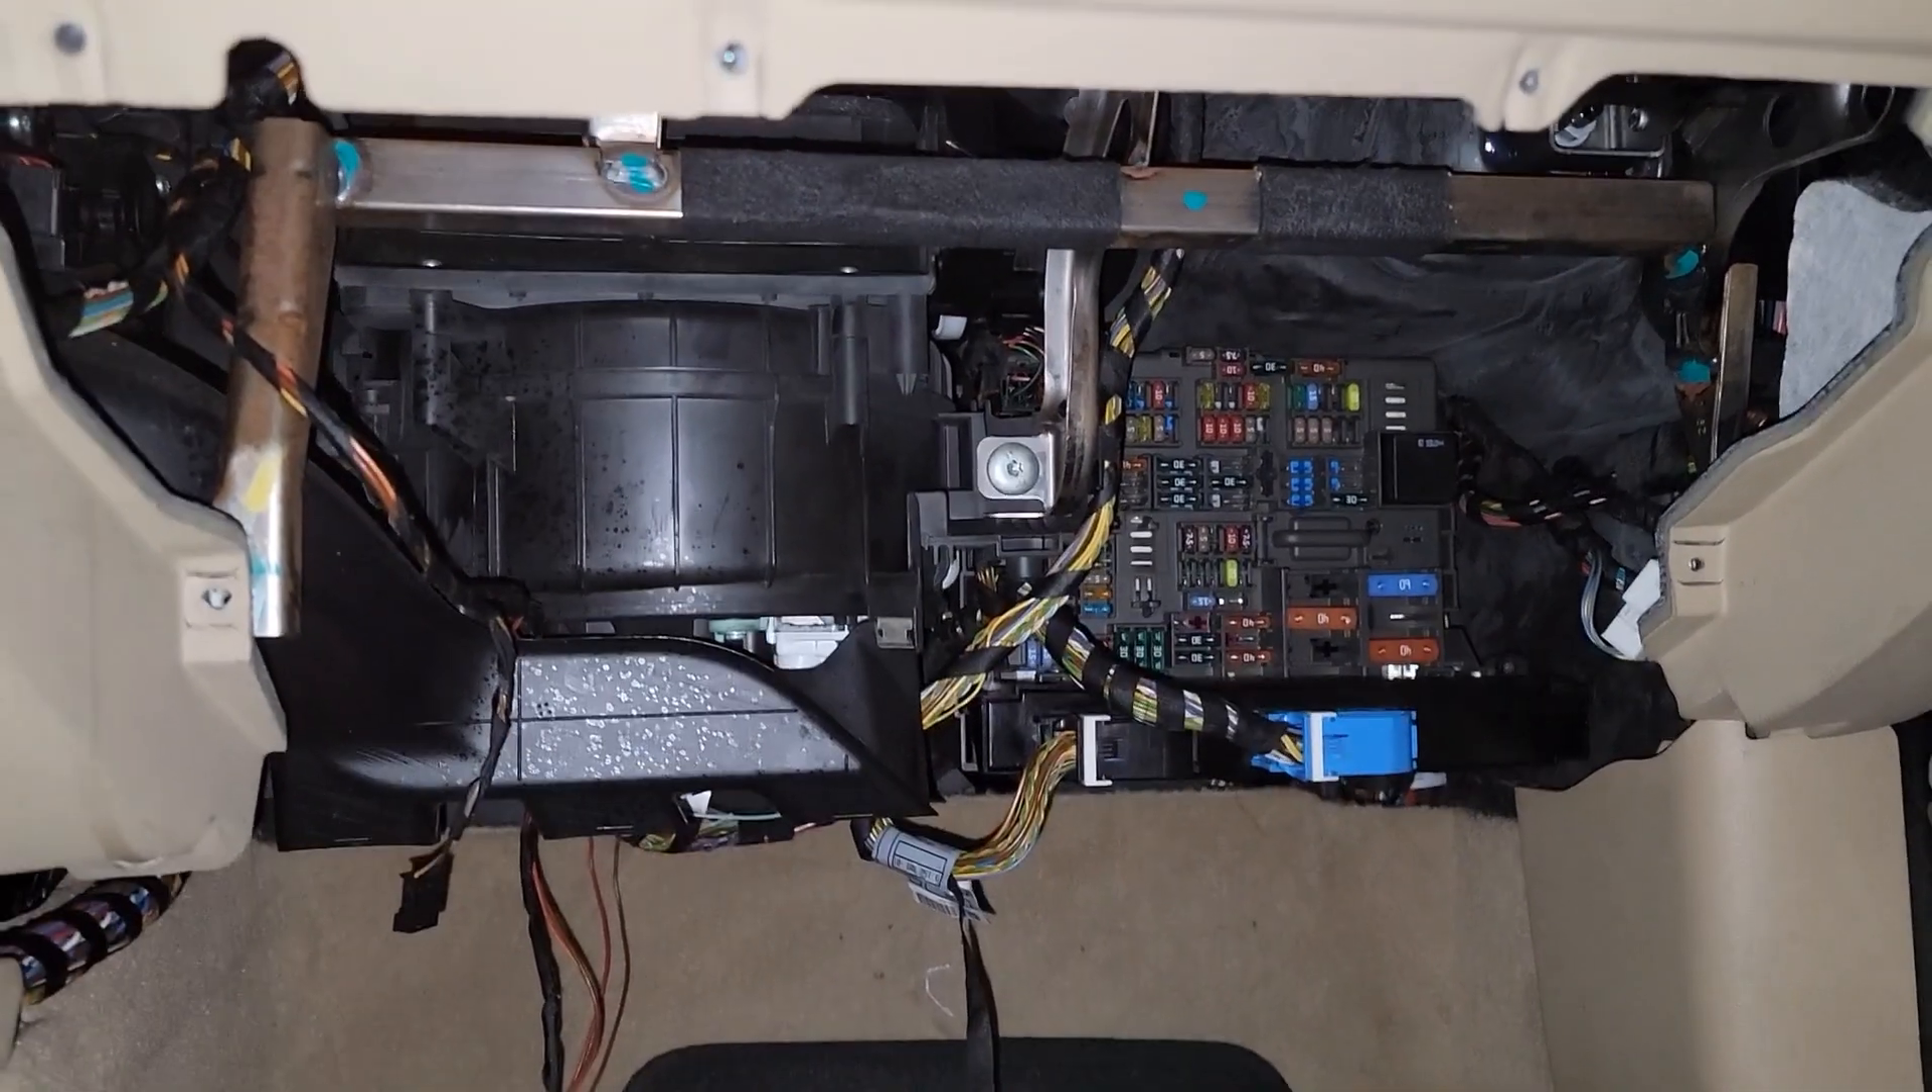So as you can see, I removed the glove box, but to access the fuse panel, you don't even need to completely remove the glove box.